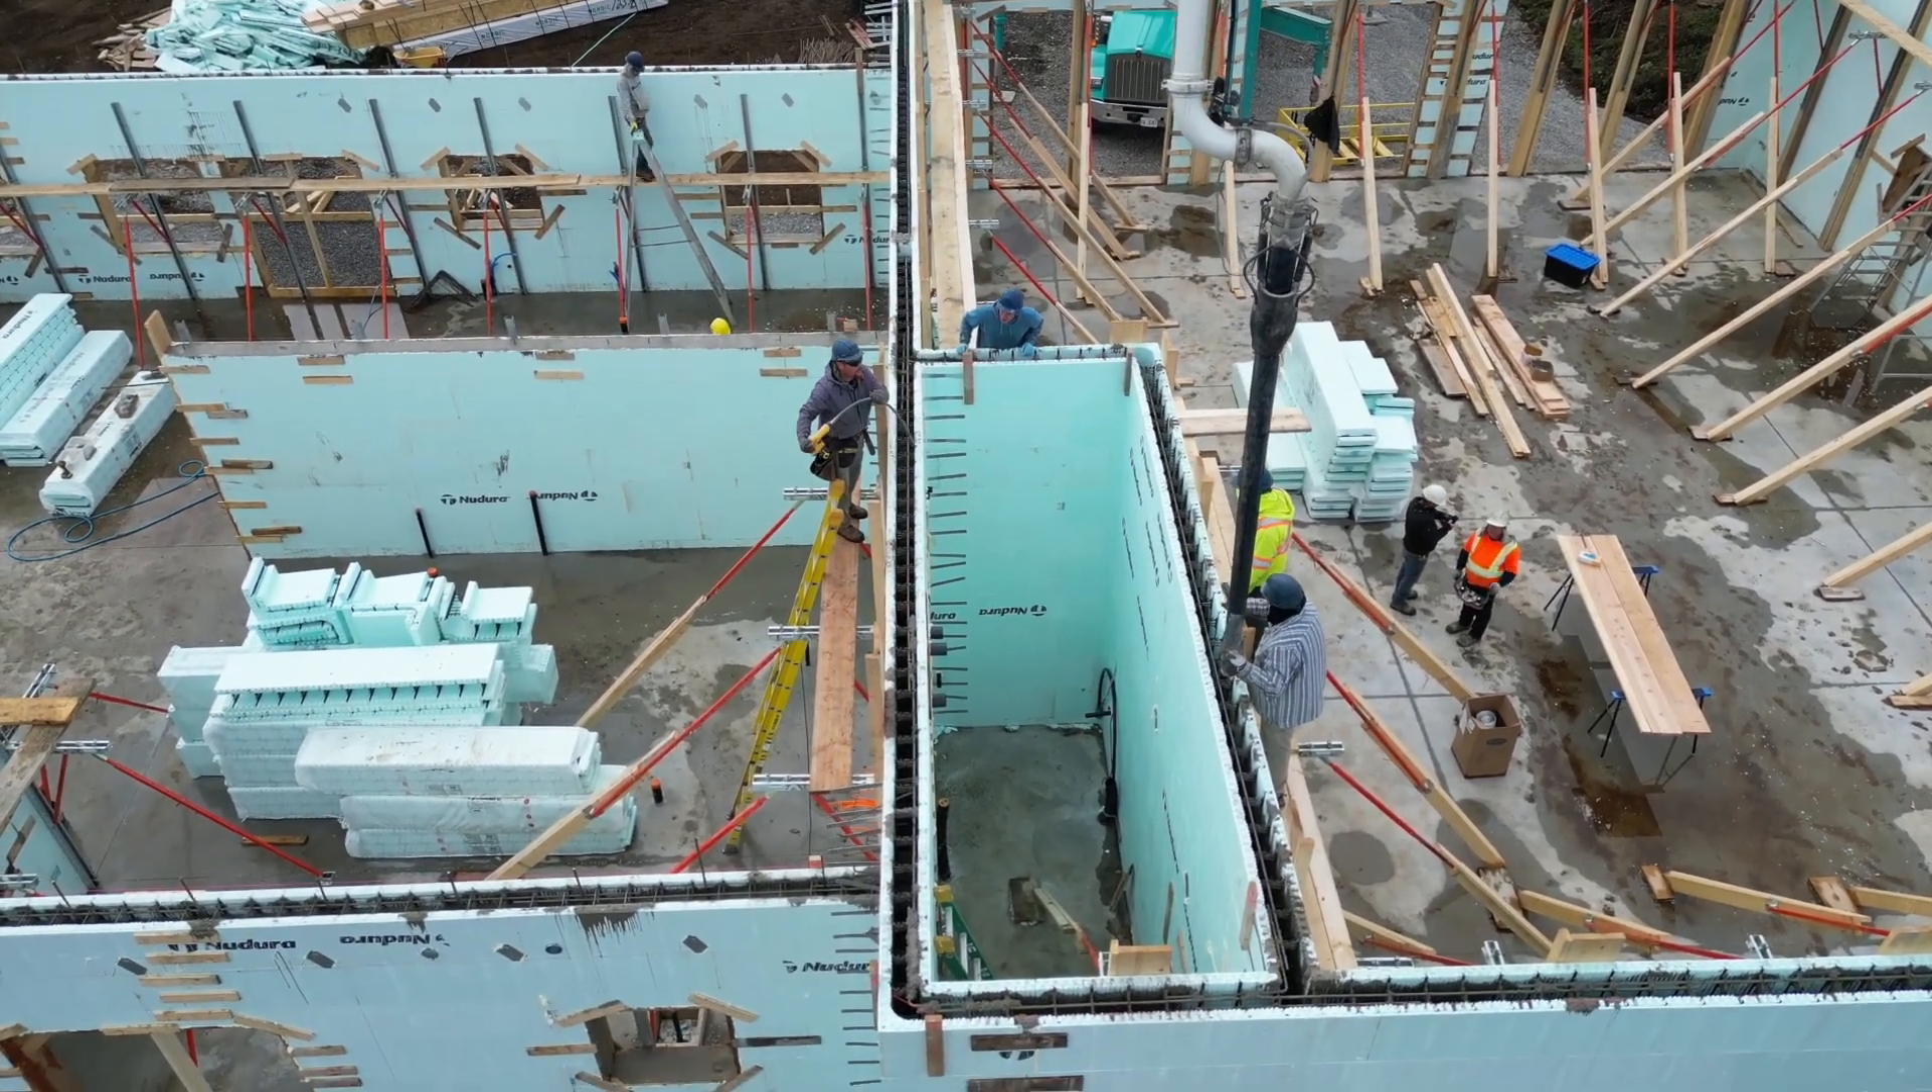The house will never look smooth at this point because they still have to put the second floor on.